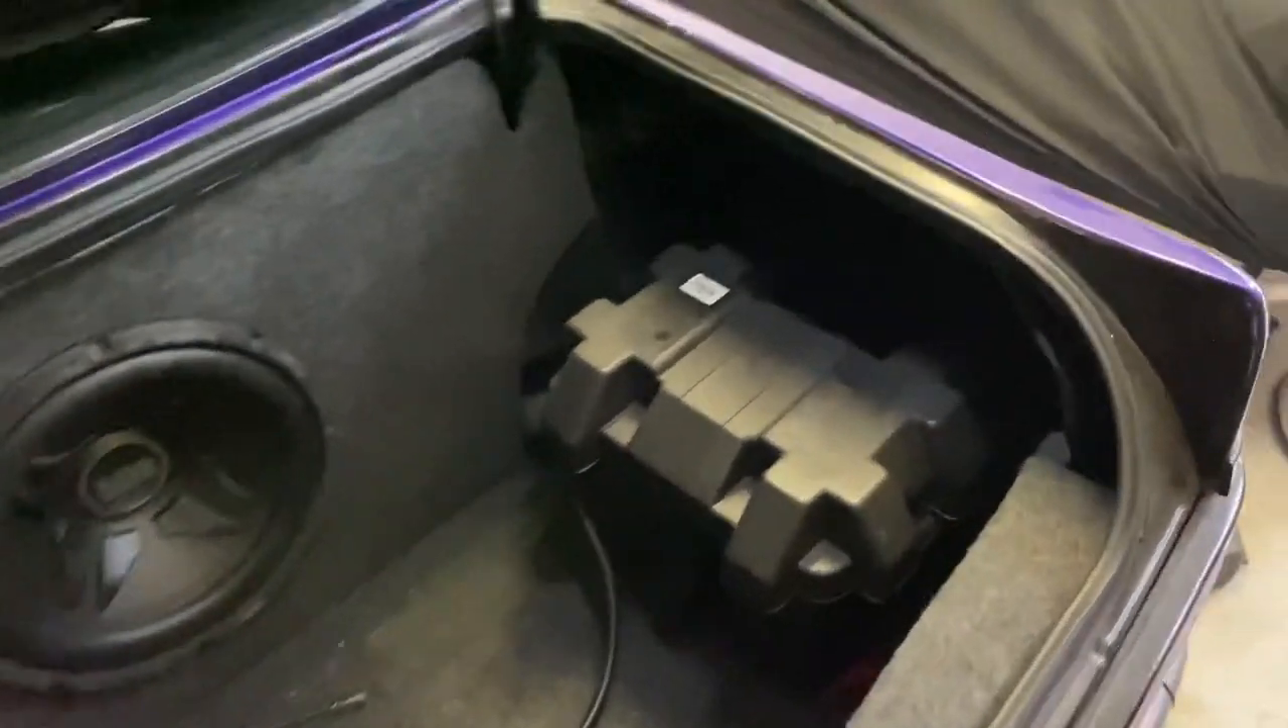Got the battery box mounted in the car.